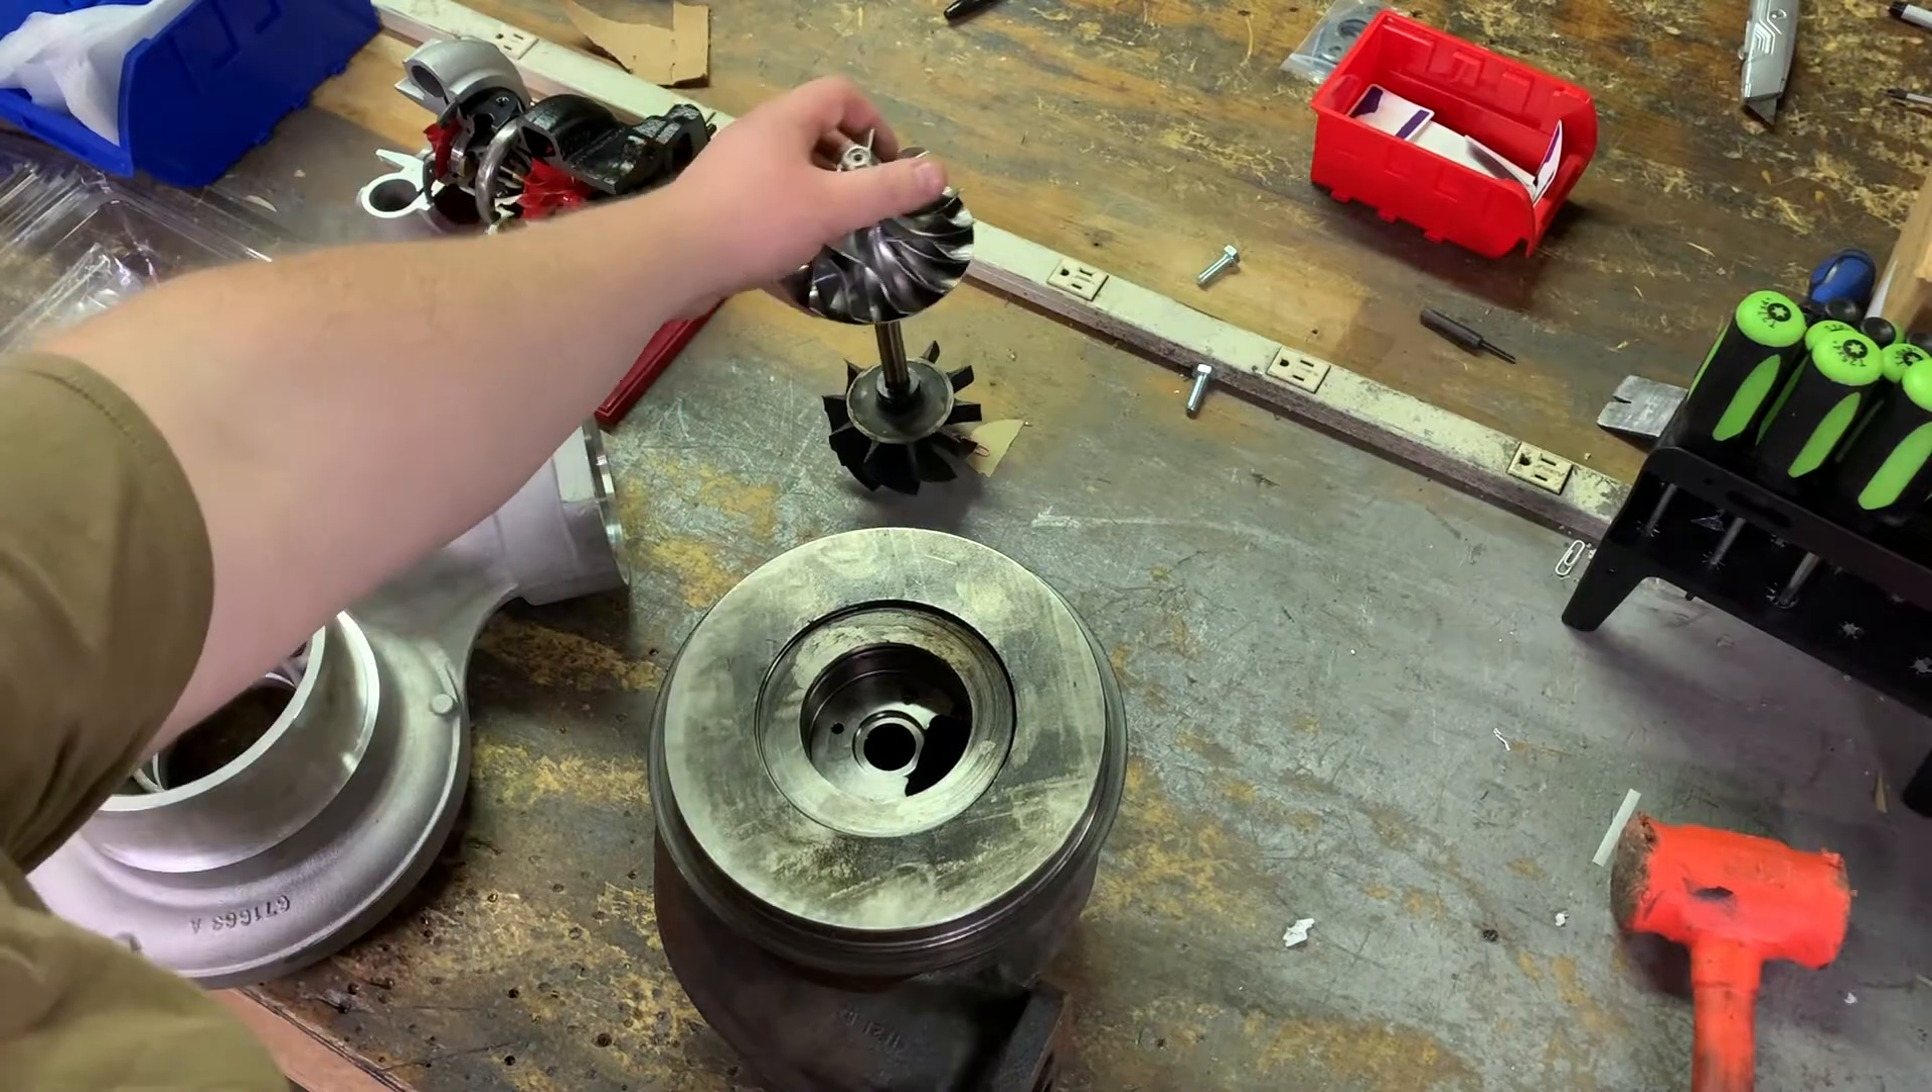The next piece here is the bearing housing, and you can see that I've already removed the compressor wheel and the turbine wheel from the bearing housing.